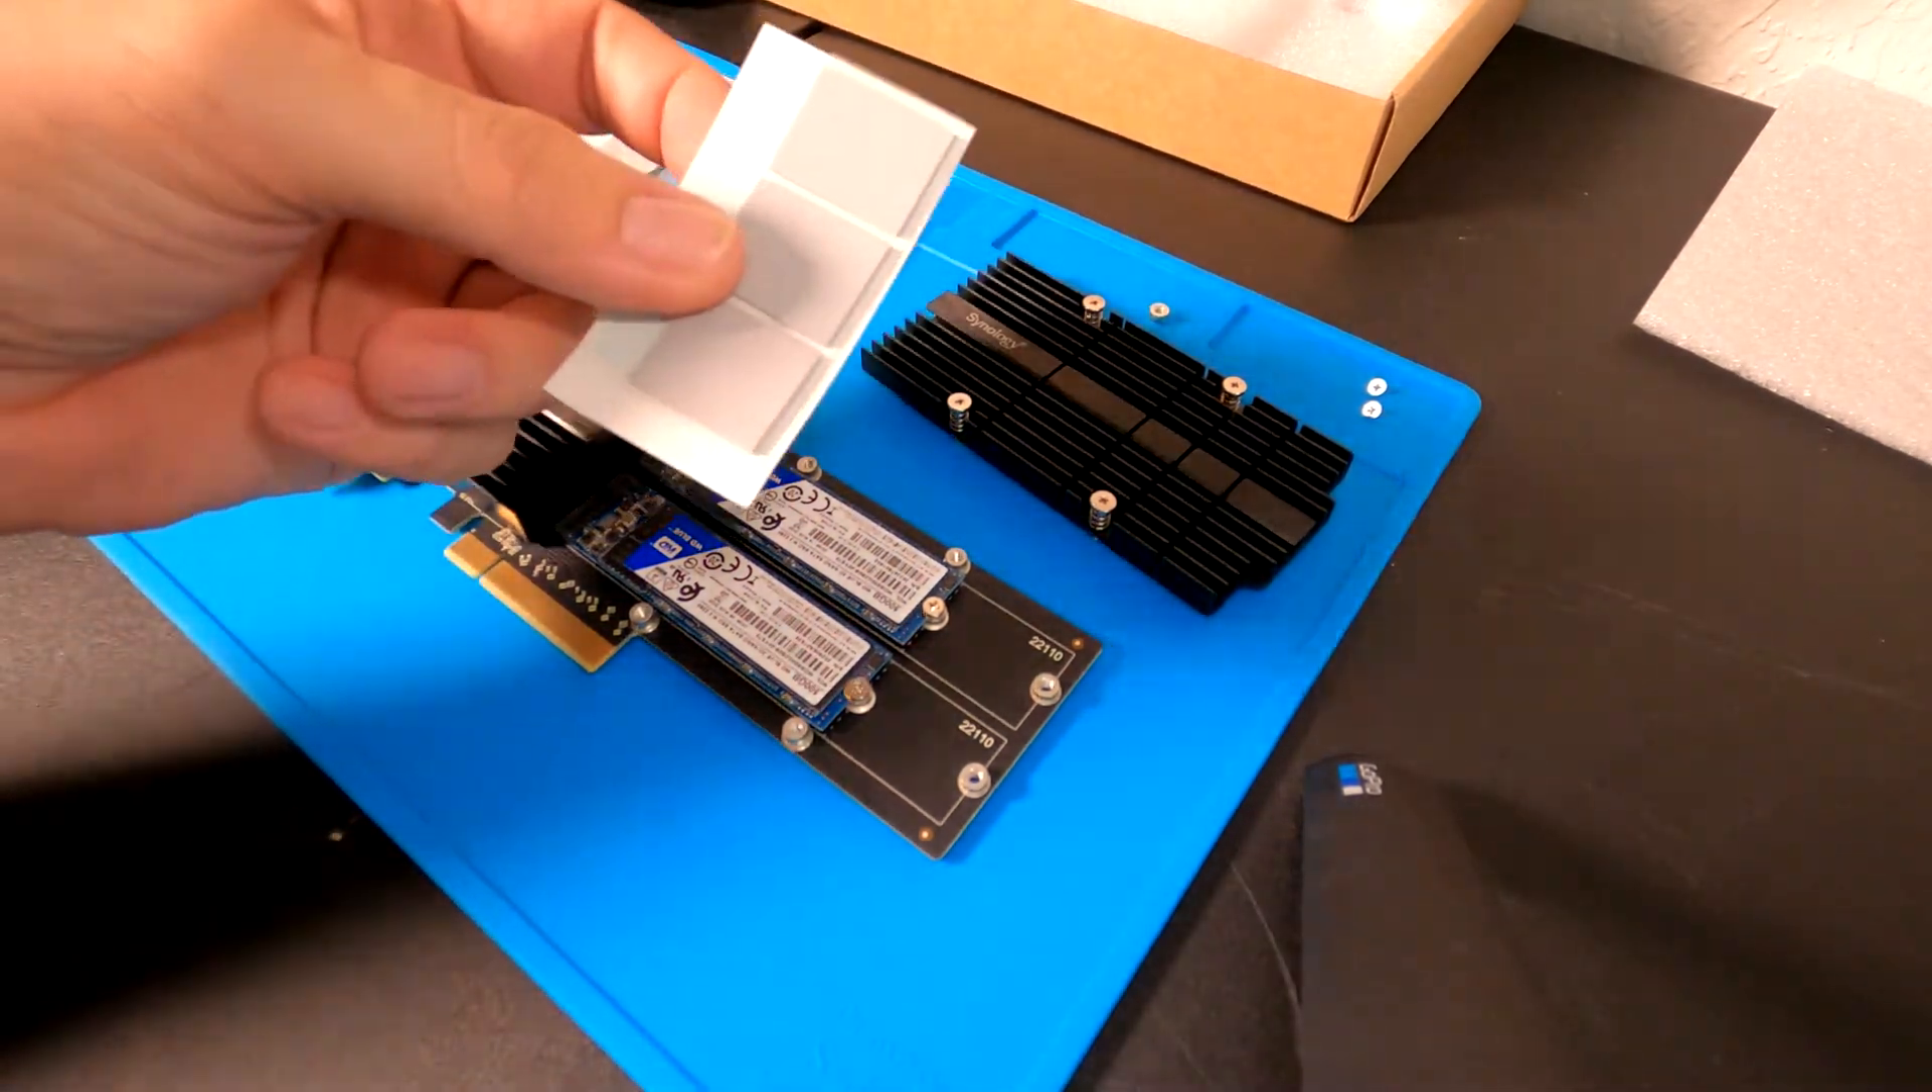There you have it now you got both drives on there.